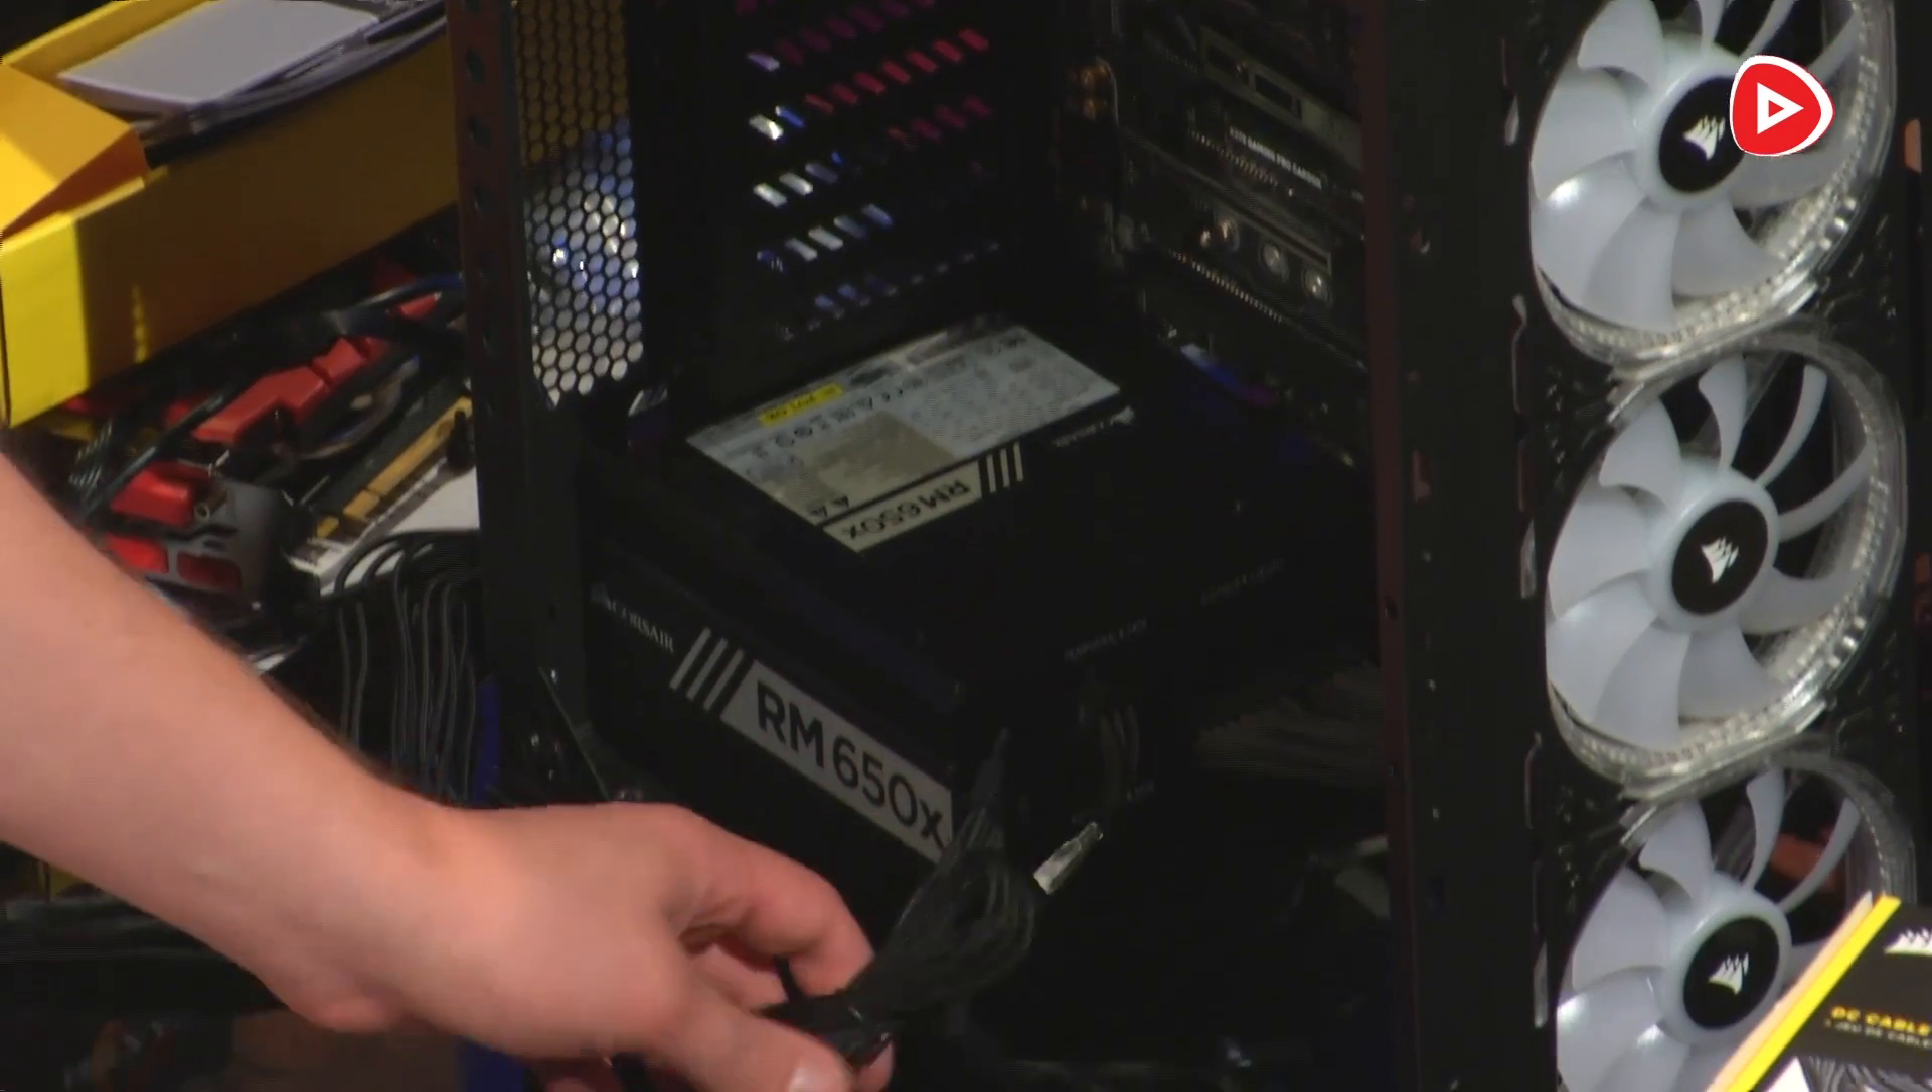Das Netzteil haben wir jetzt auch schon drin.